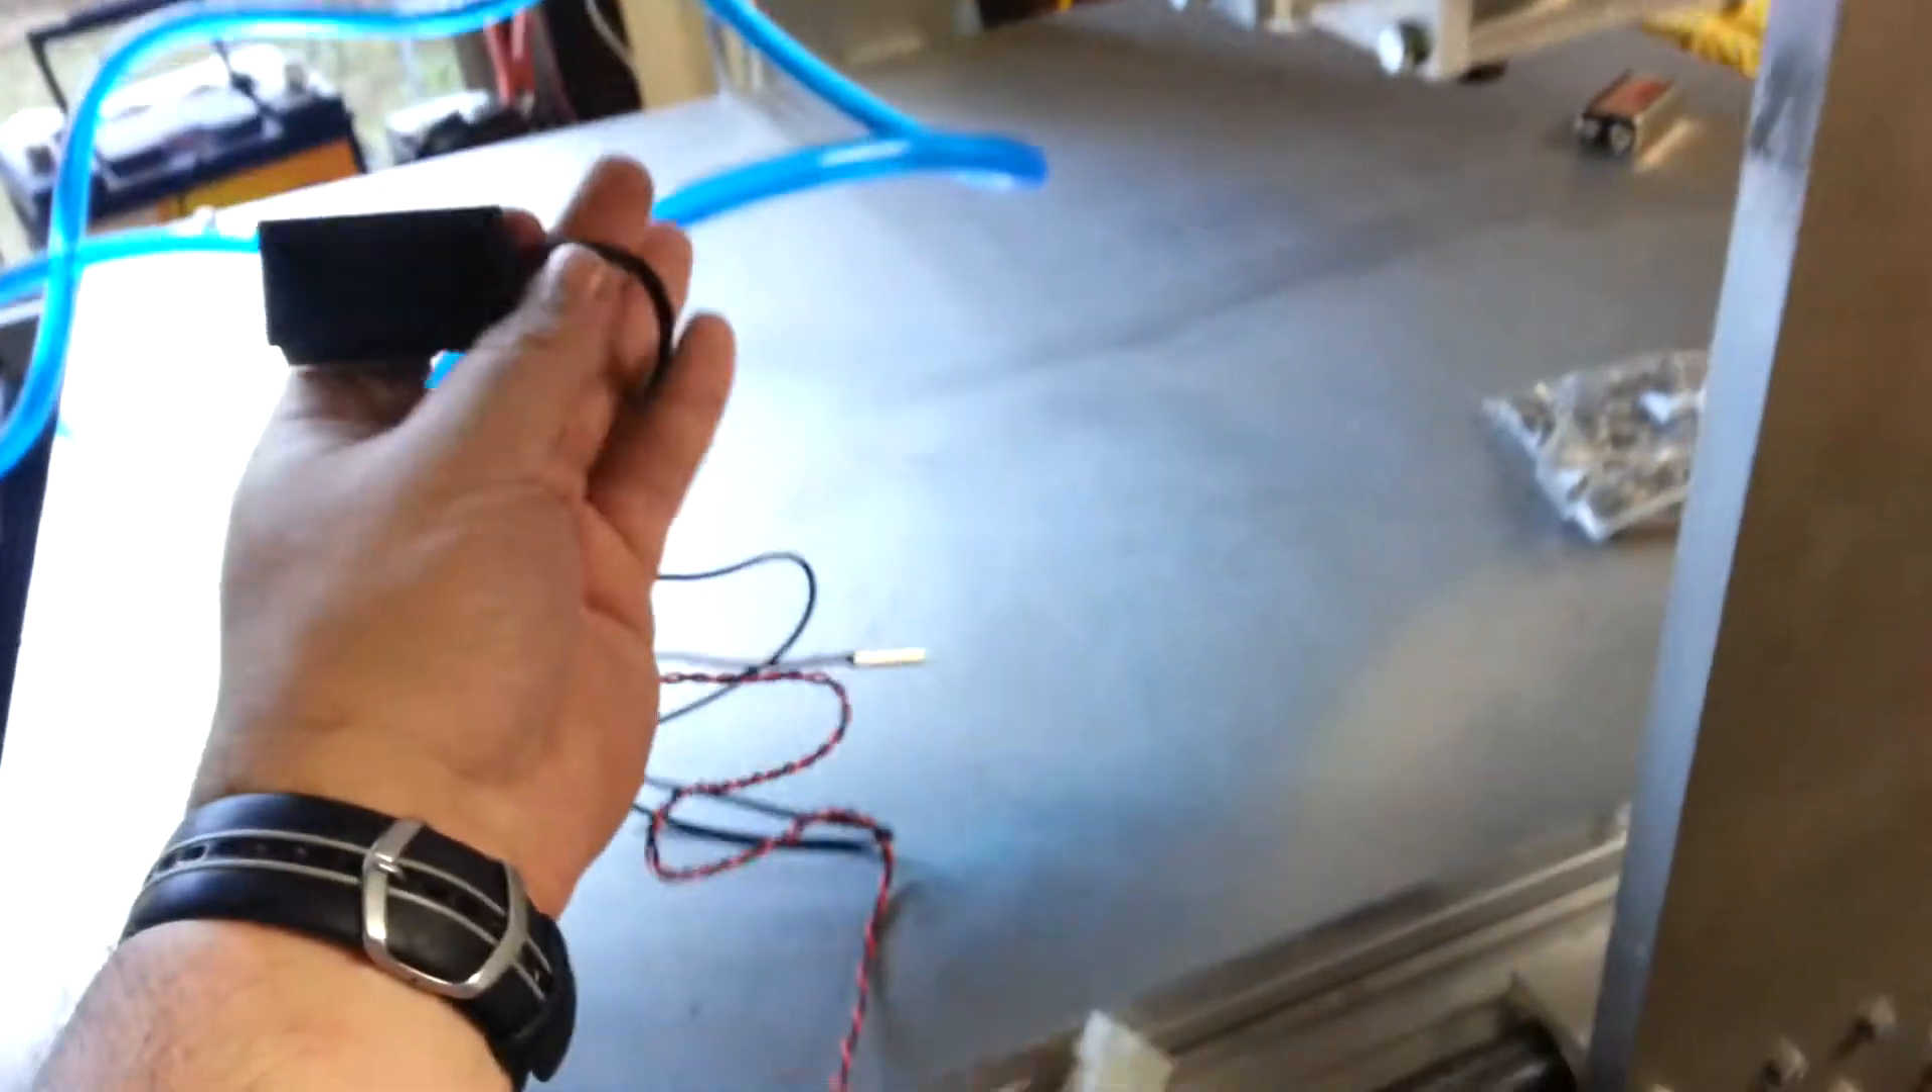I still have to attach this little temperature monitor just for the water.